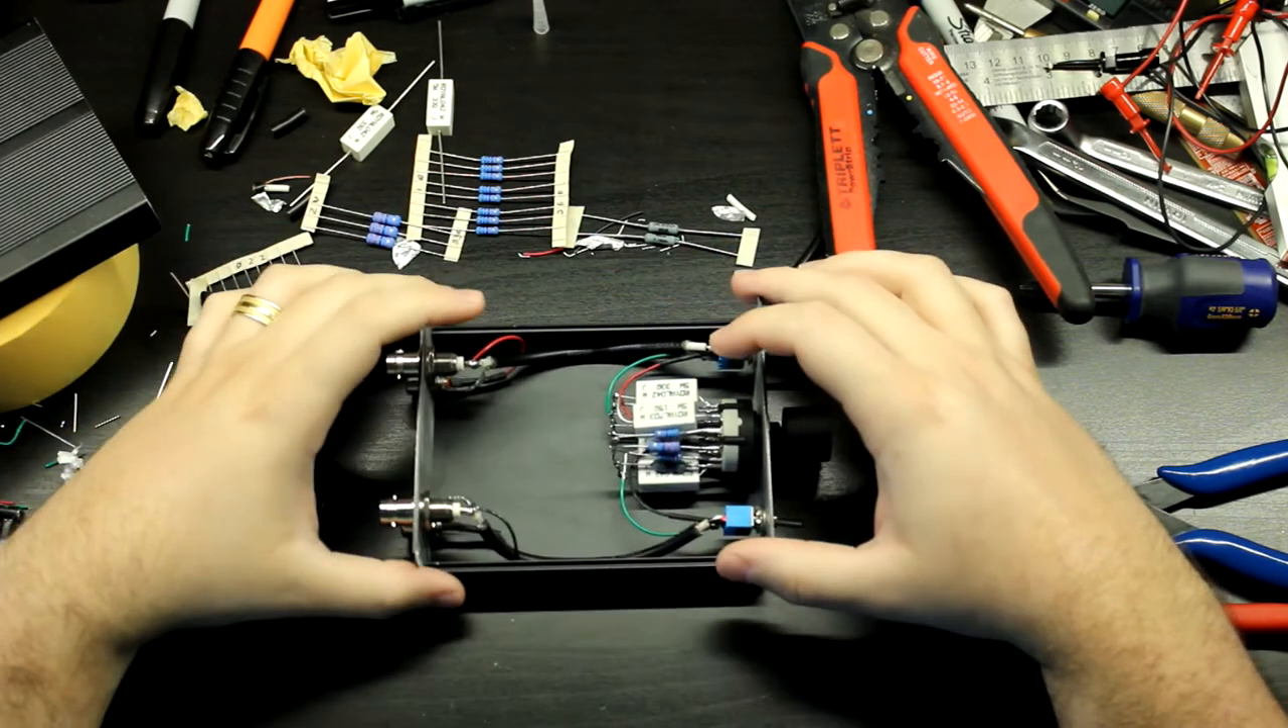I haven't put the top enclosure on yet.